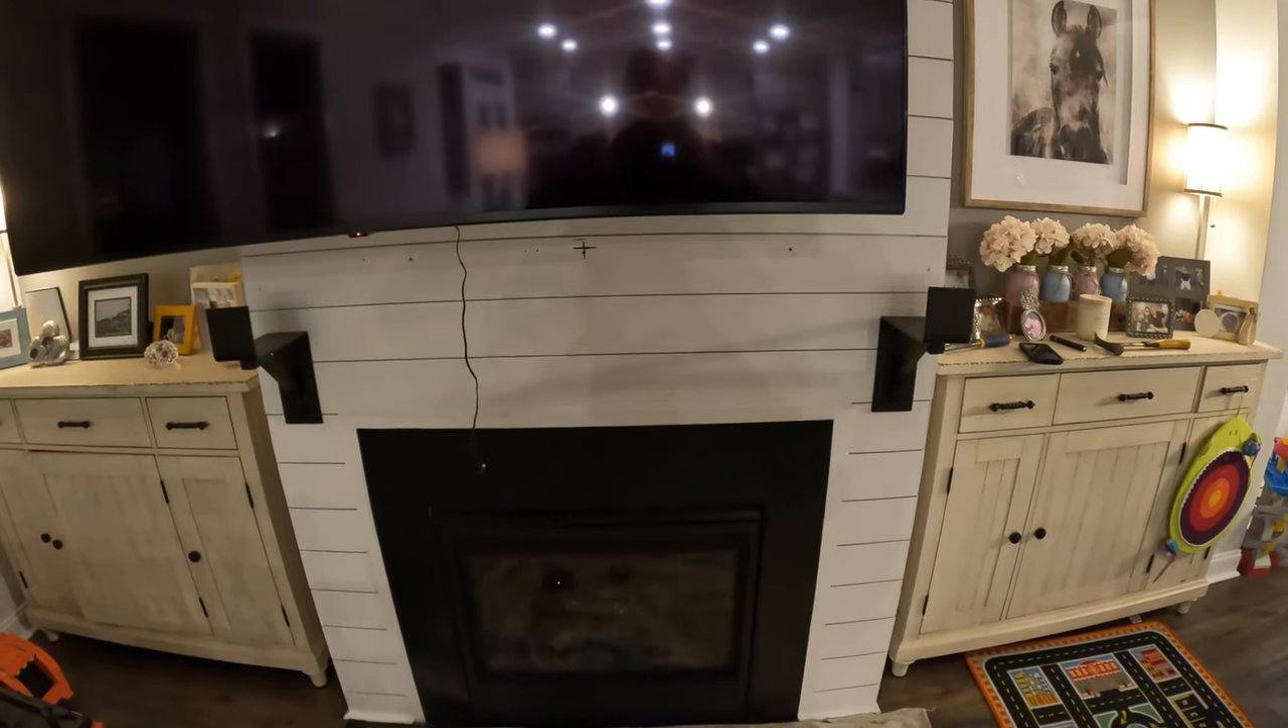So we have both brackets mounted now.